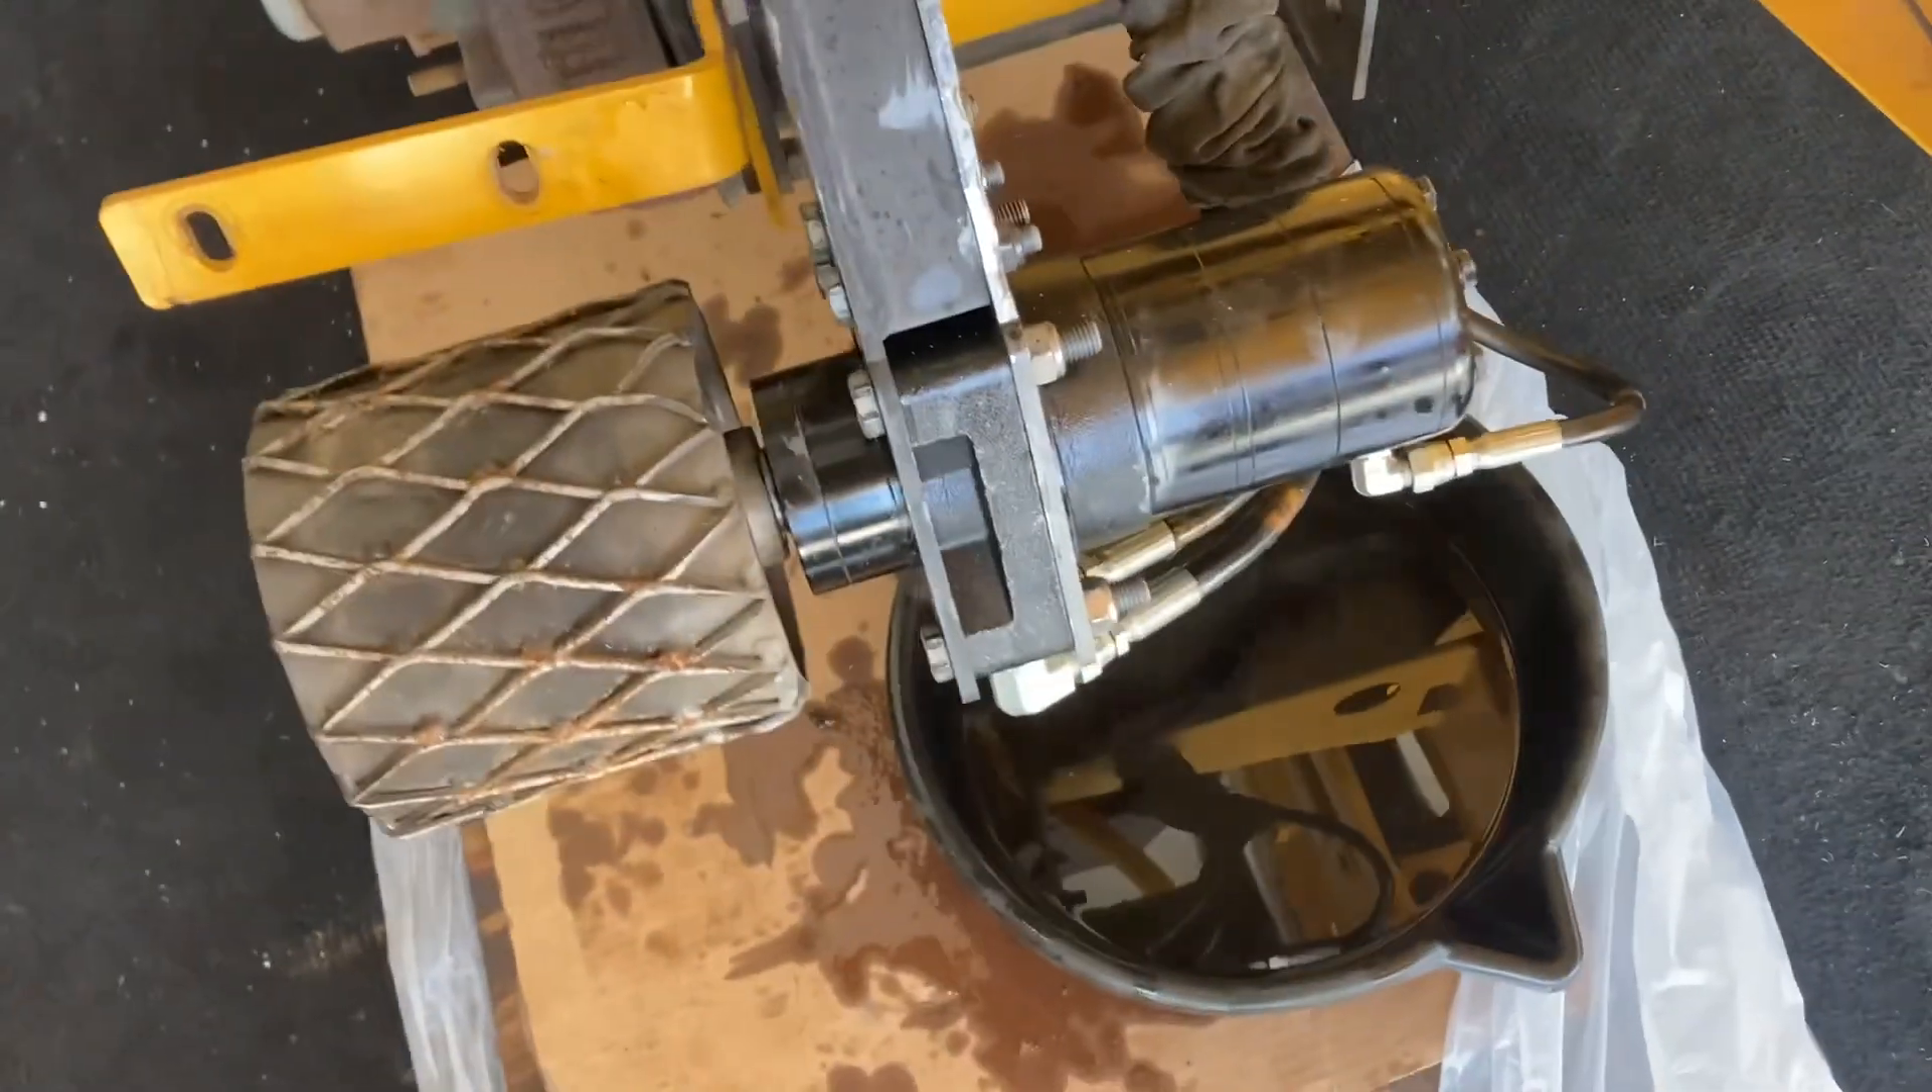We've got everything reinstalled, snugged up all the hardware, wiped down the excess fluid. We've got the roller back on there.